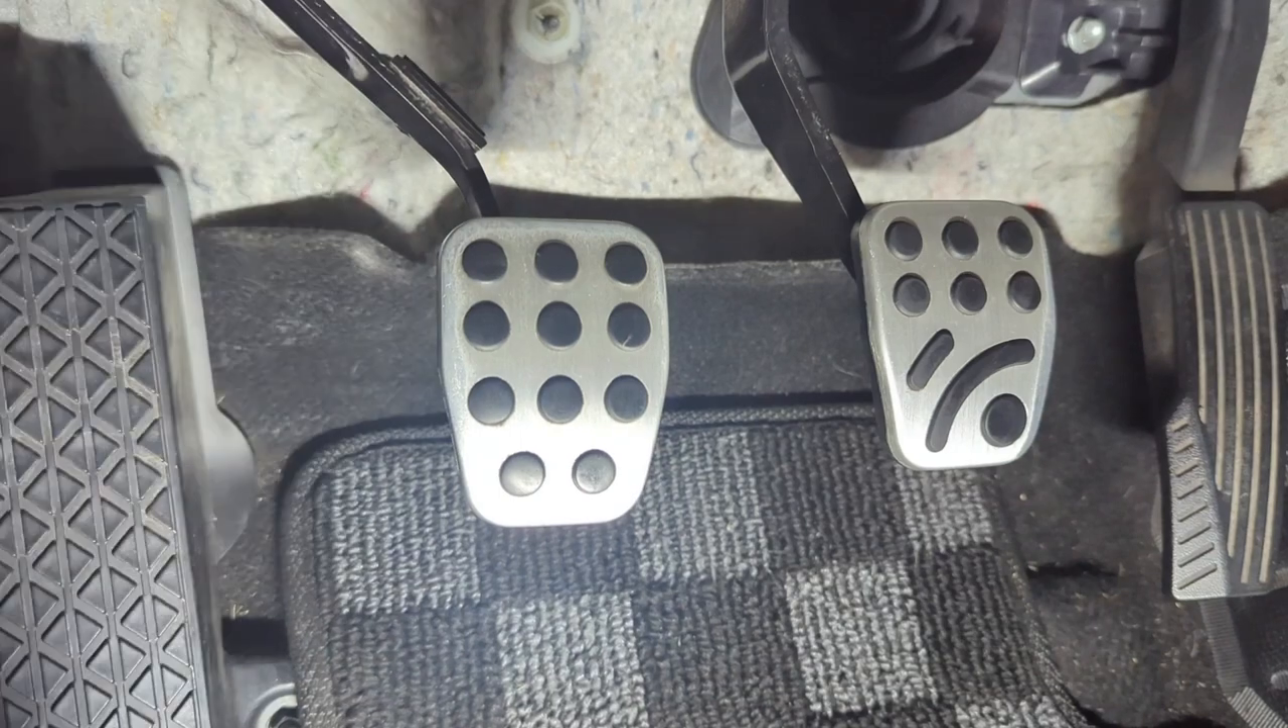Okay, we have the two pedals installed now.